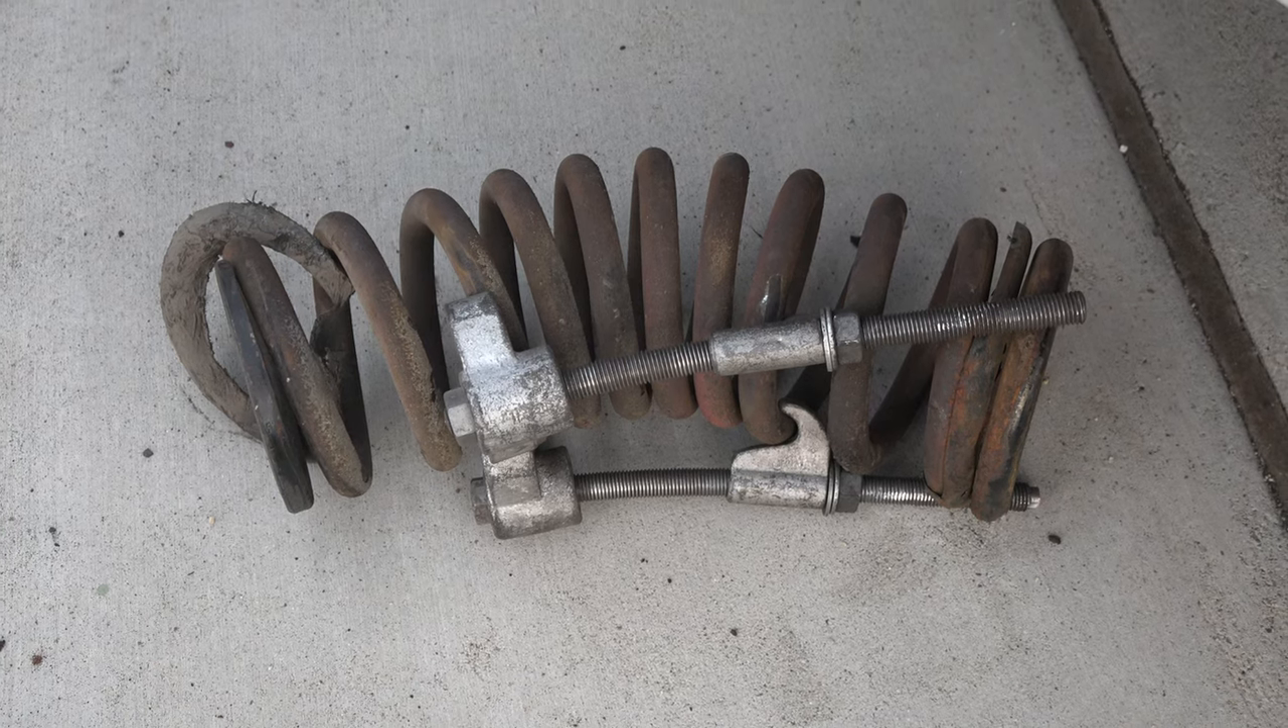Well, the good news was that I now had the spring out.